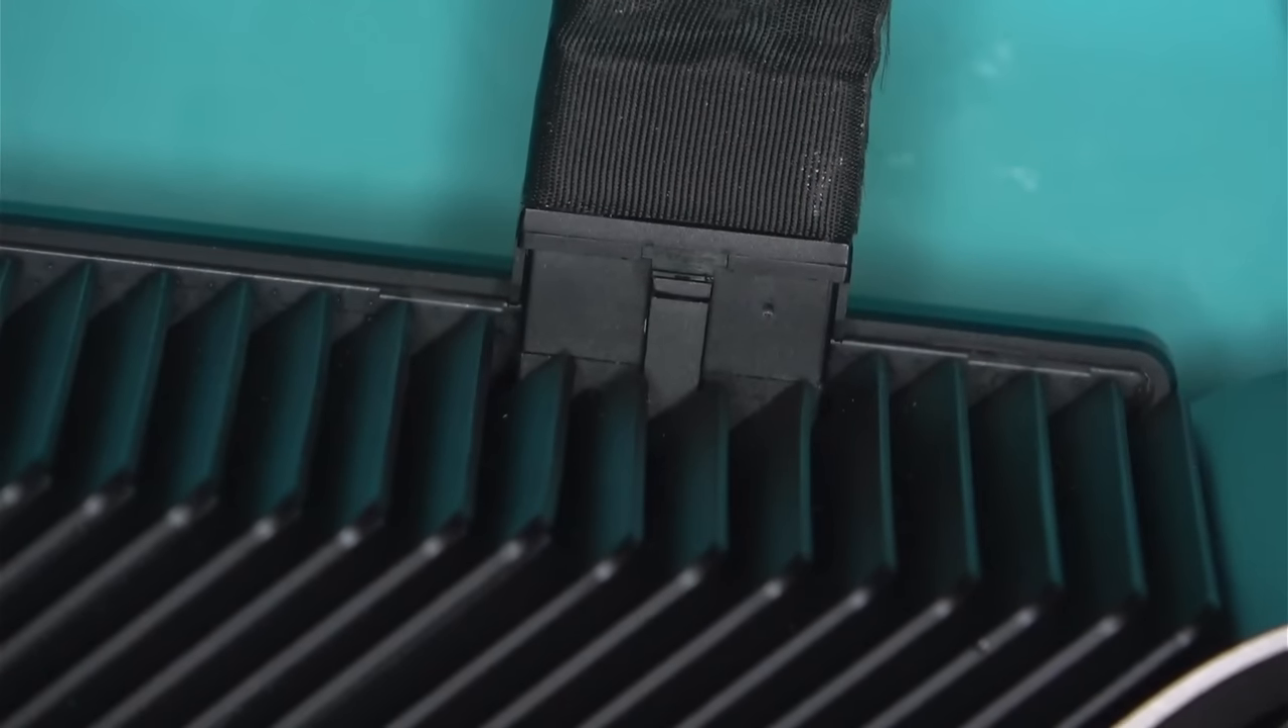So you gently wiggle gently until it's all the way in just like that and now you have your connector properly connected.